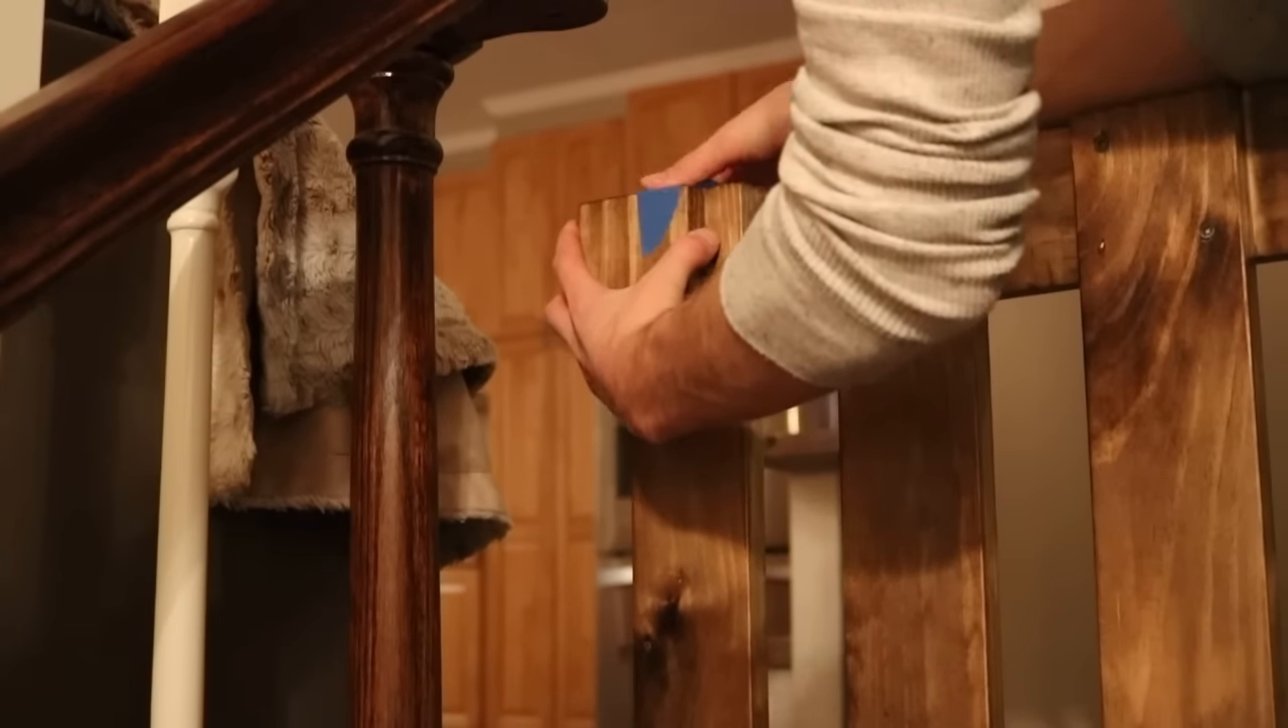The gate didn't quite reach the pole.